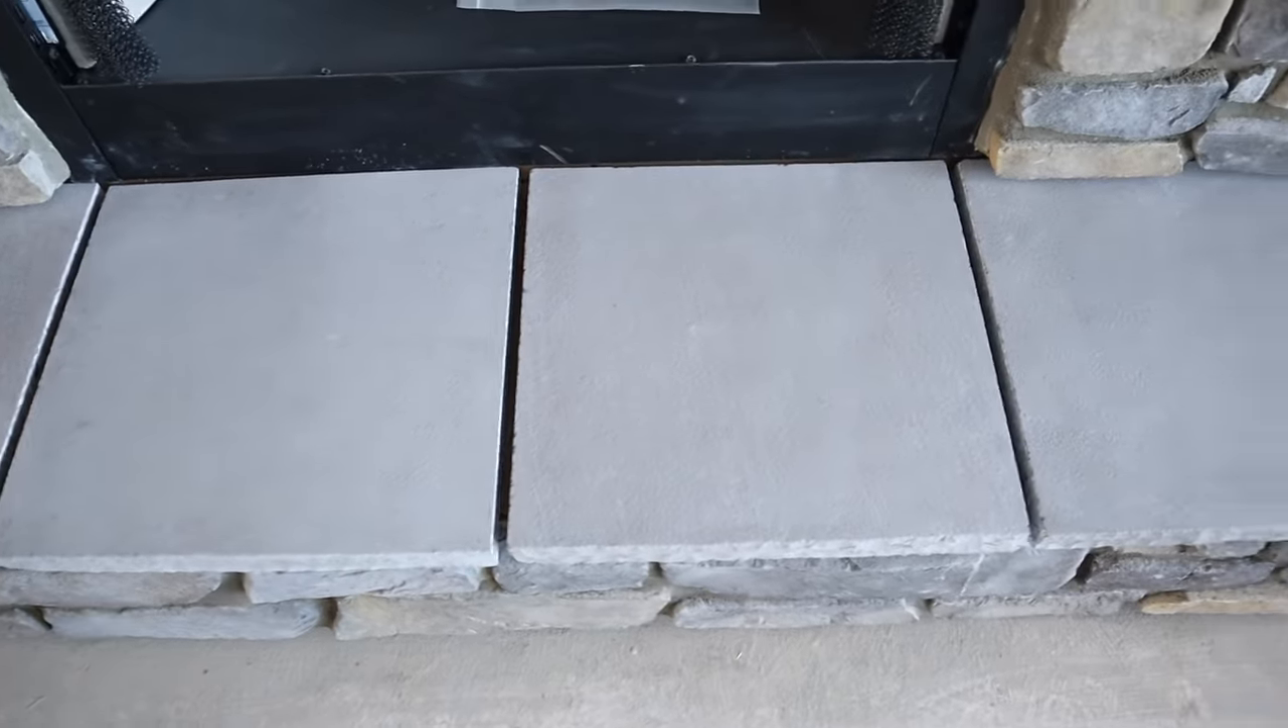As you can see all of the joints look nice and even.